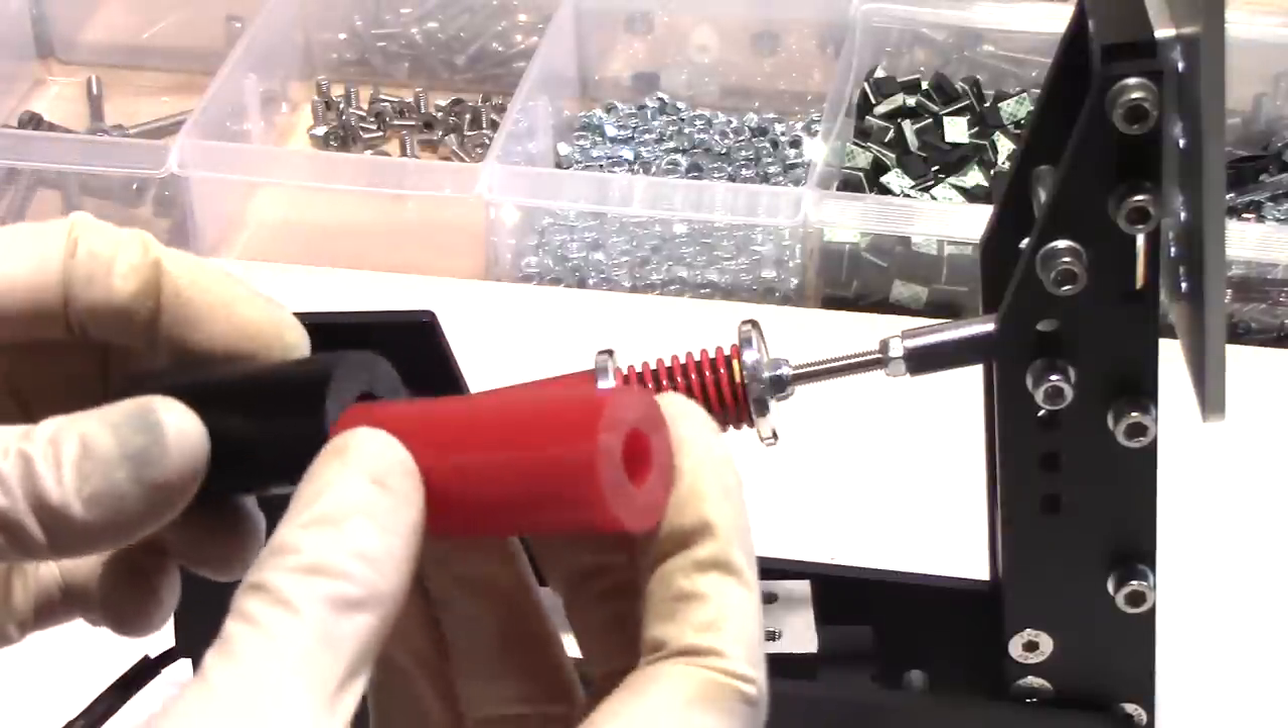All right, so here's what the two polyurethane bushings look like when they're taken off the pedal.